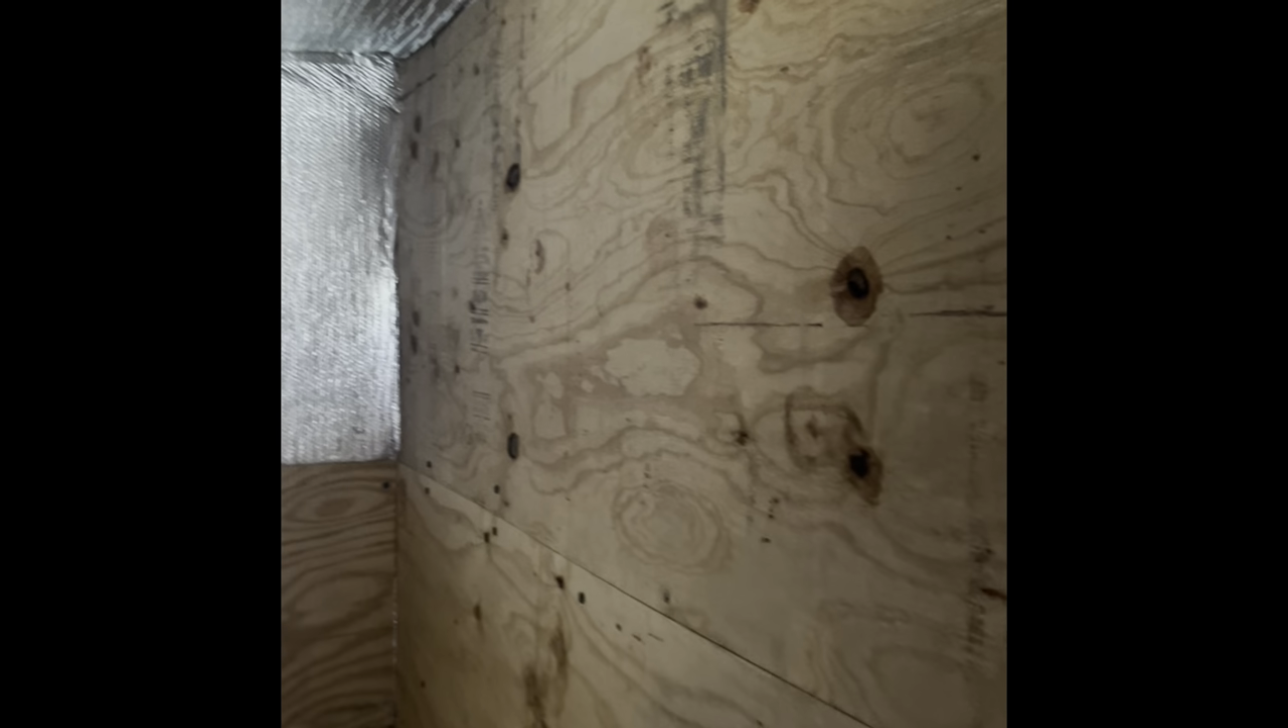And then we've just started adding the last layer, which is the plywood that's going to go up over all of the insulation.